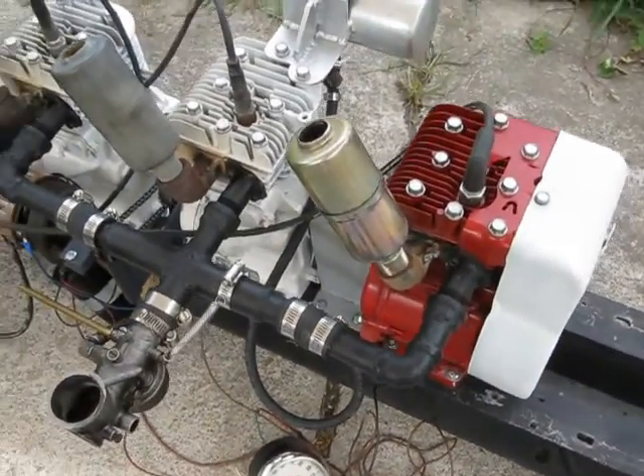So, uh, here I've got the intake manifold and the single carburetor, uh, put on the three-cylinder there.